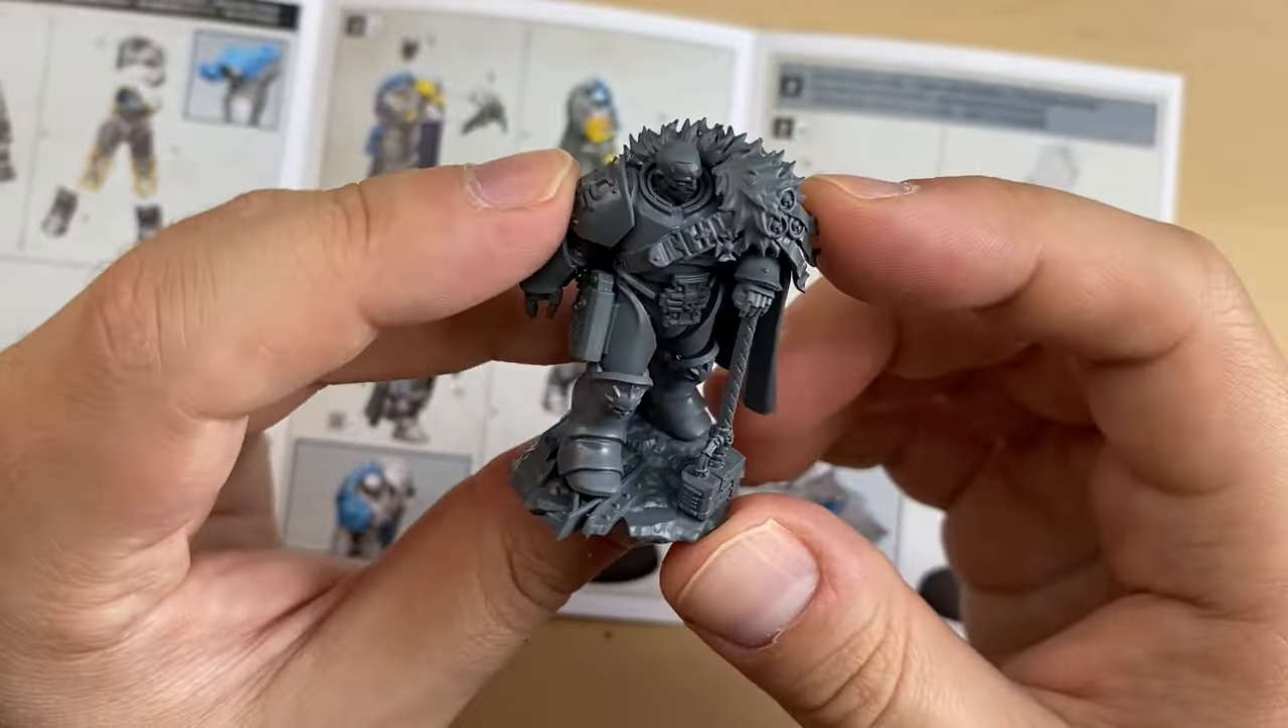Perfect. The hand is in place. Both legs are glued.